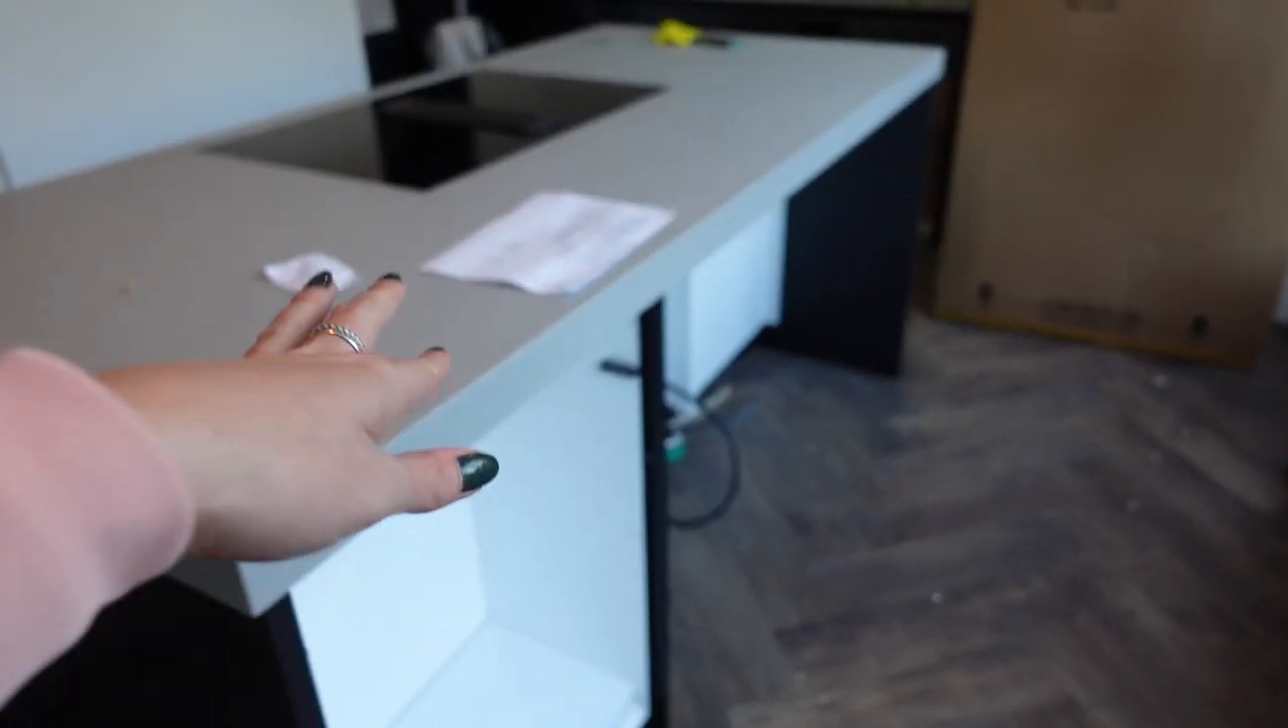En ook alle lades zitten er nog niet in.